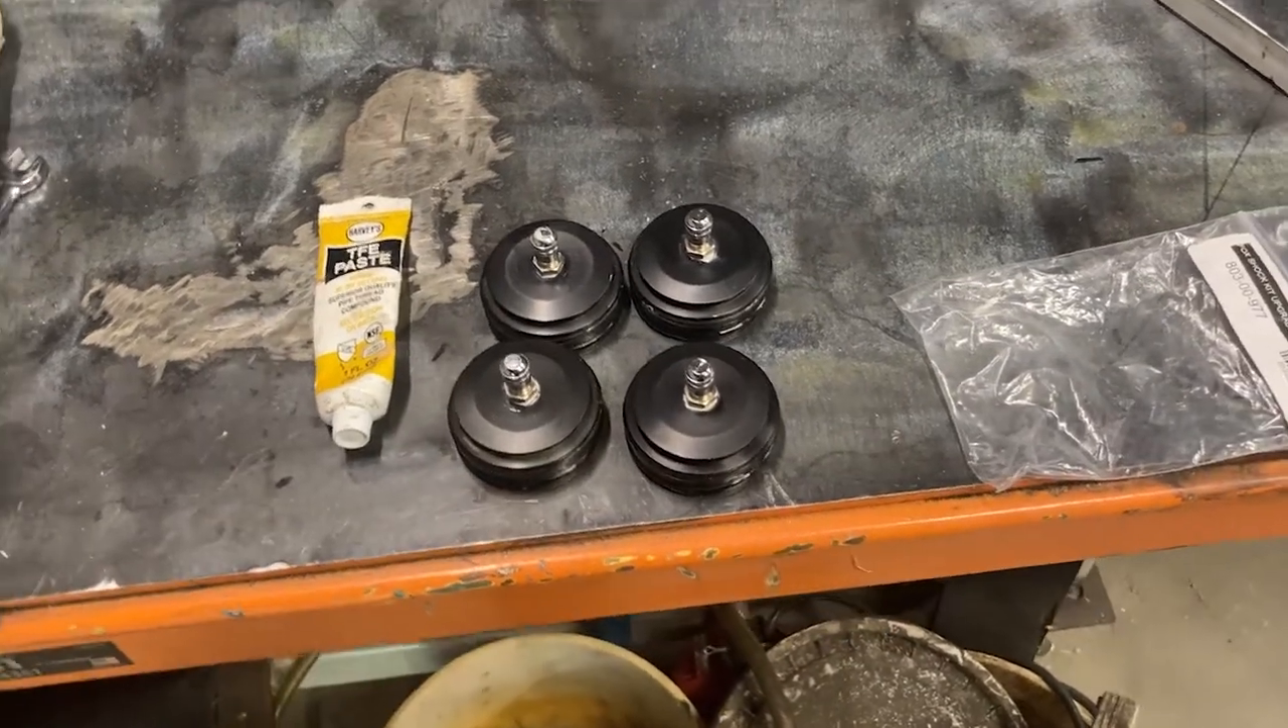All right, I used some Teflon paste and got all the Schraders installed on the old end caps.